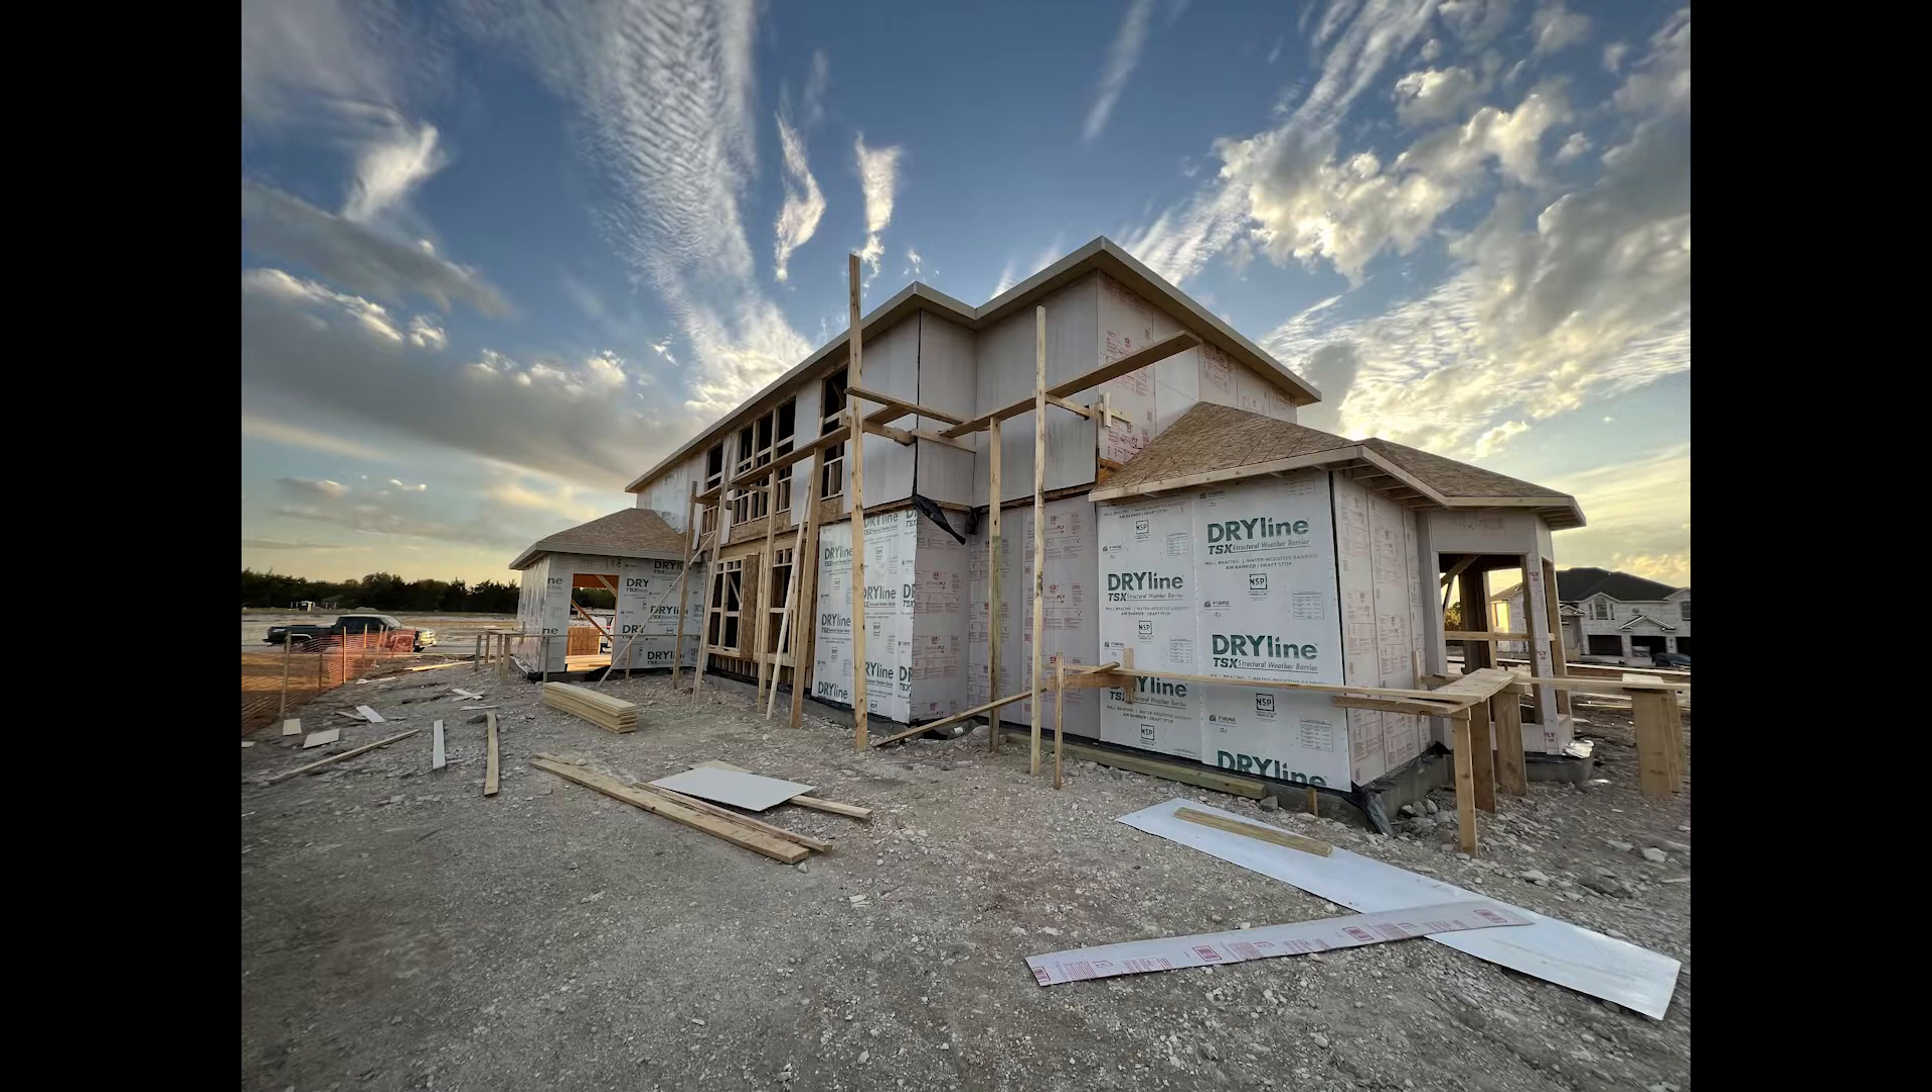And in this picture, you can see that the siding on the right side is not done.